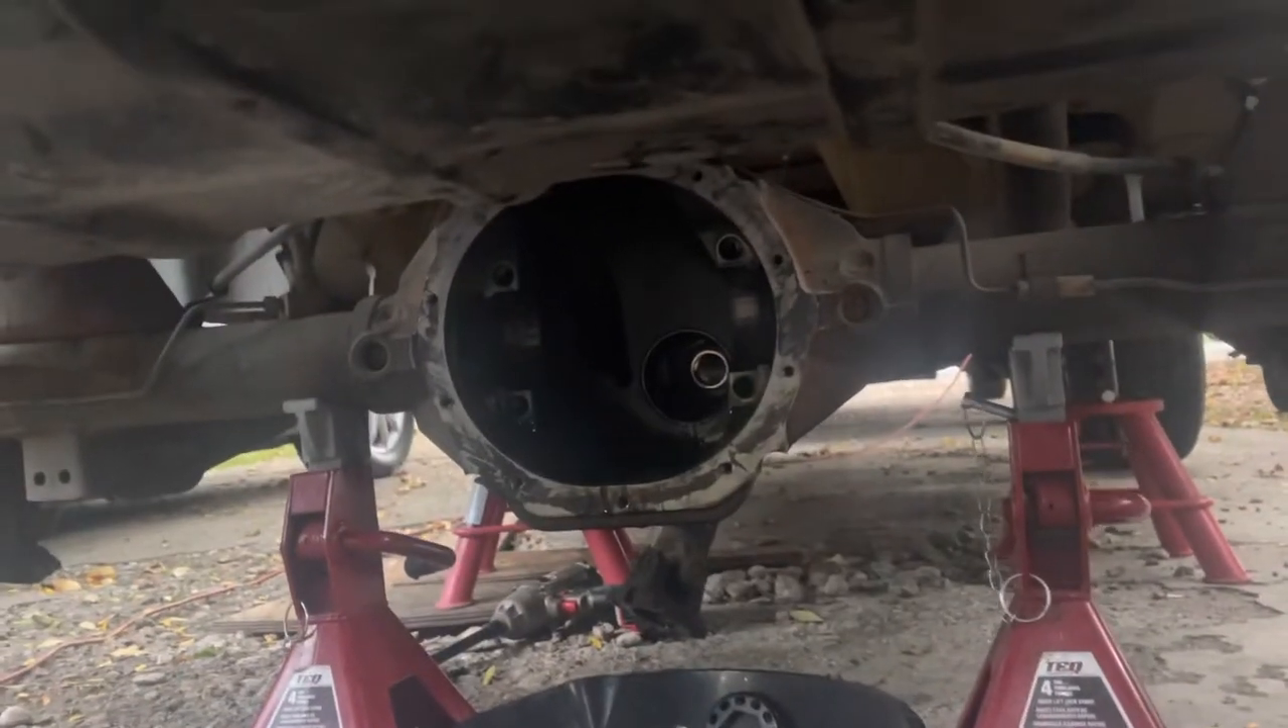I am here with our 2005 Jeep Liberty CRD Limited Edition and I've just completed removing our rear differential.